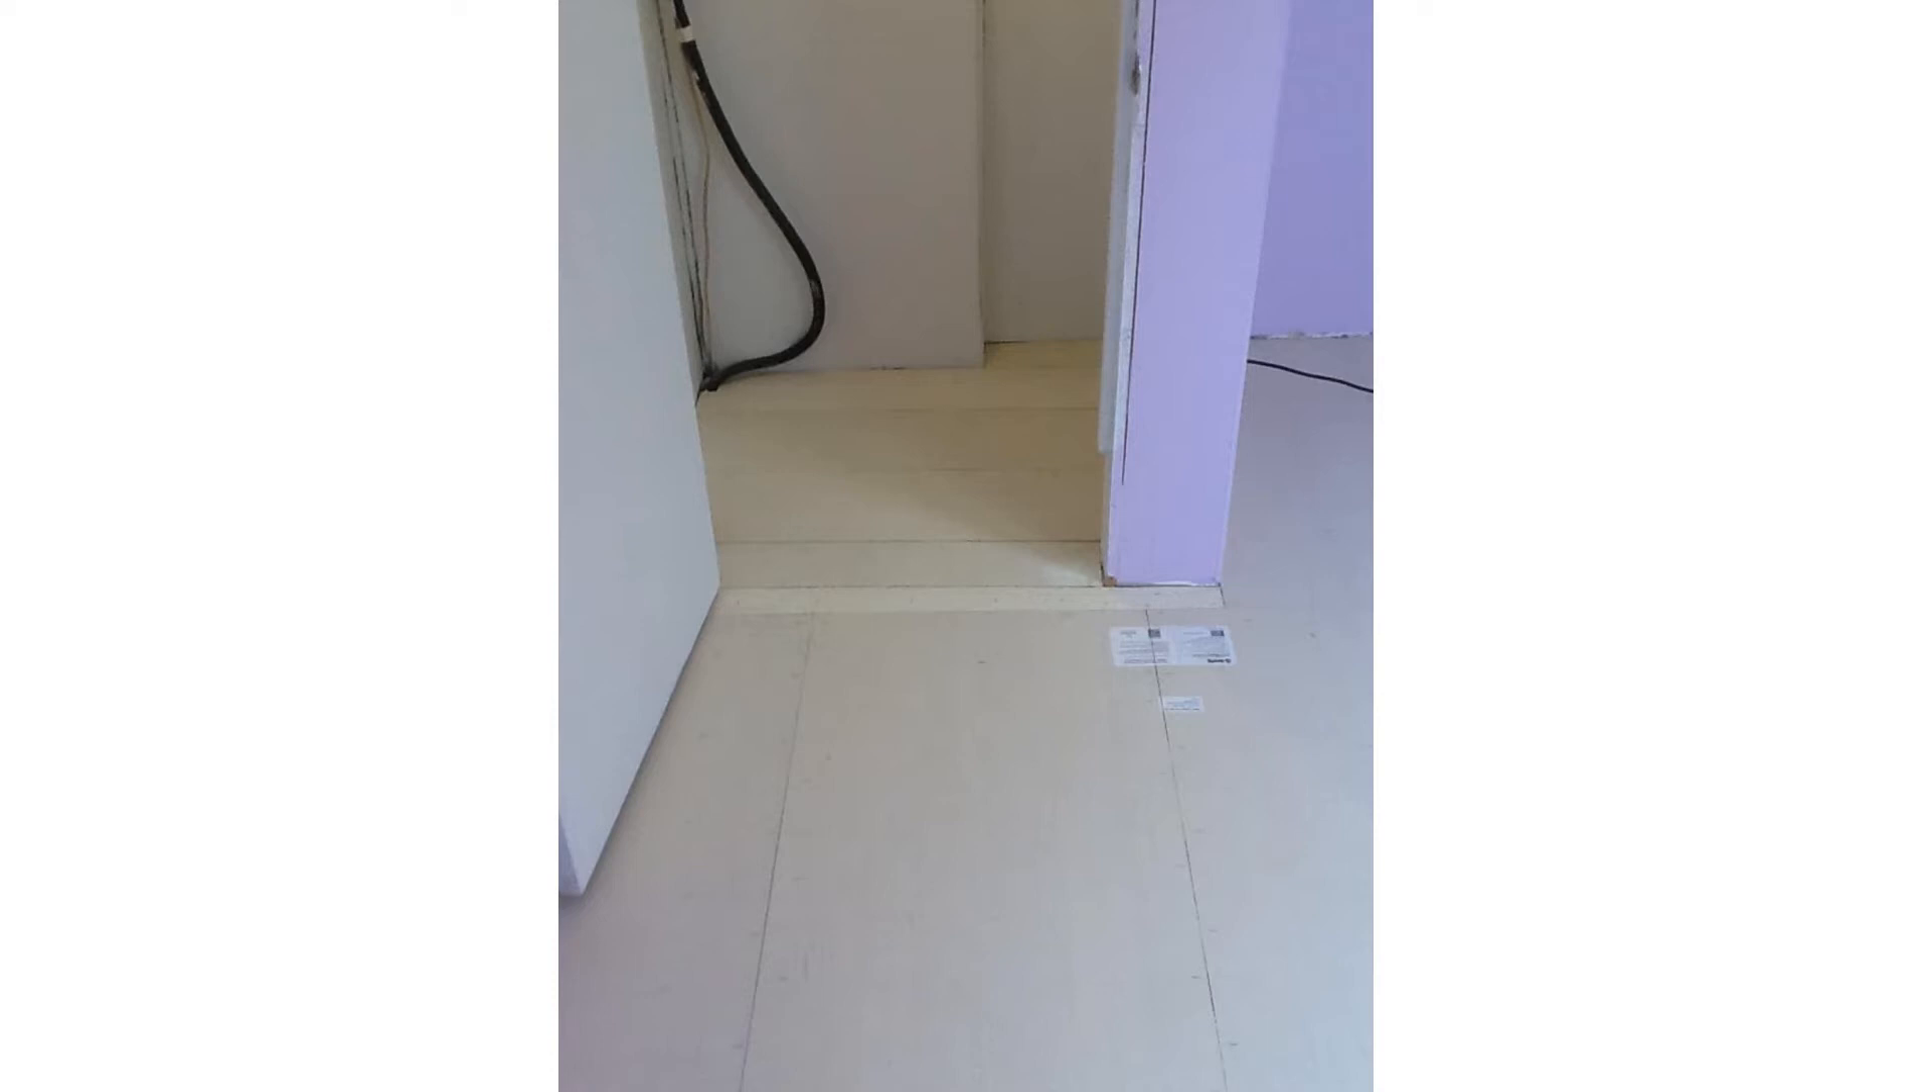We've got all the underlayment down.